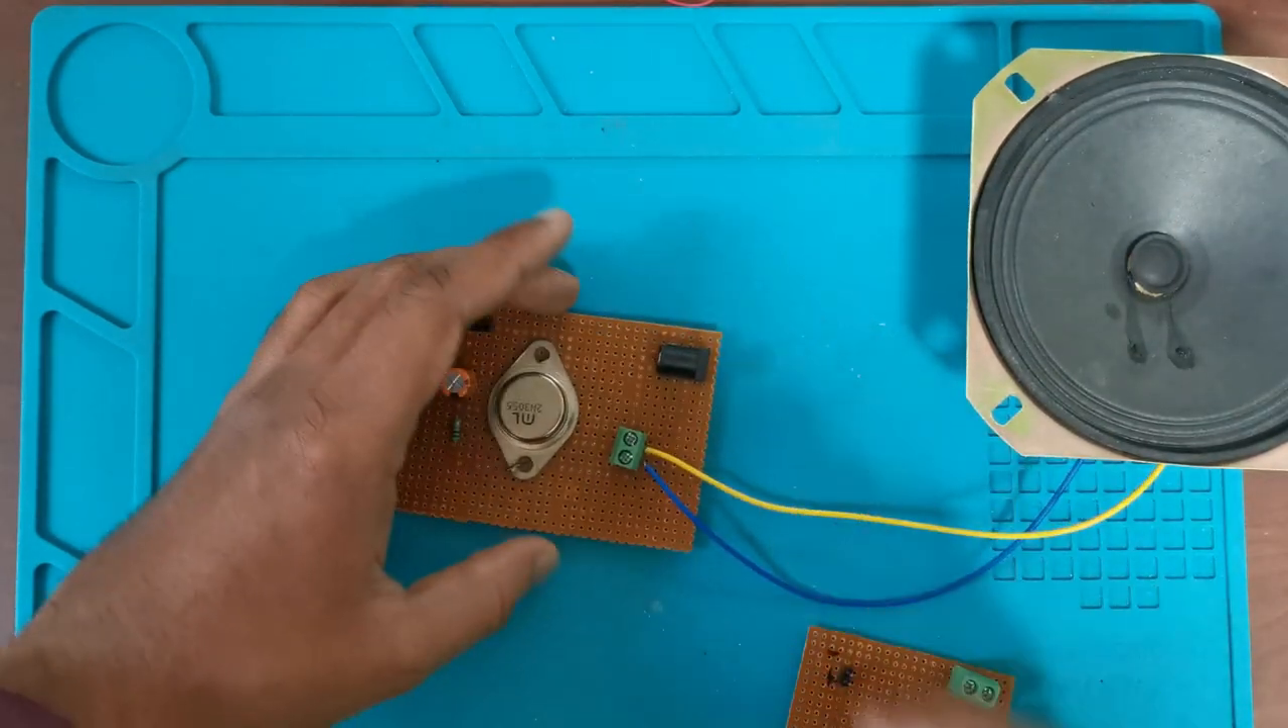पहले तो speaker हमारा connect हो गया है।